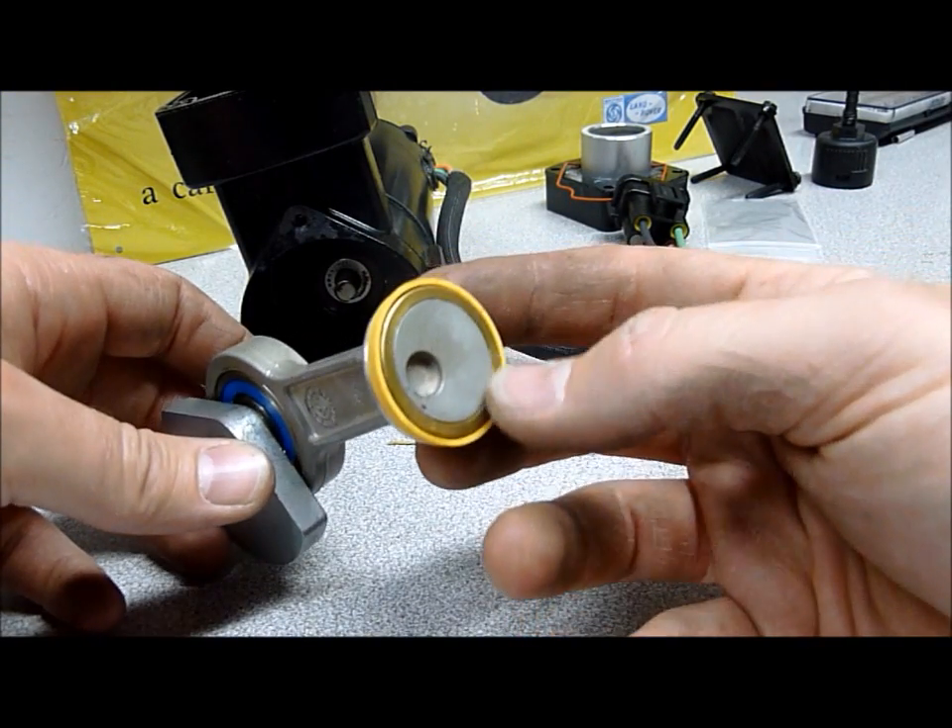So the seal is back on the piston and so is the the seating ring, the brass seating ring.